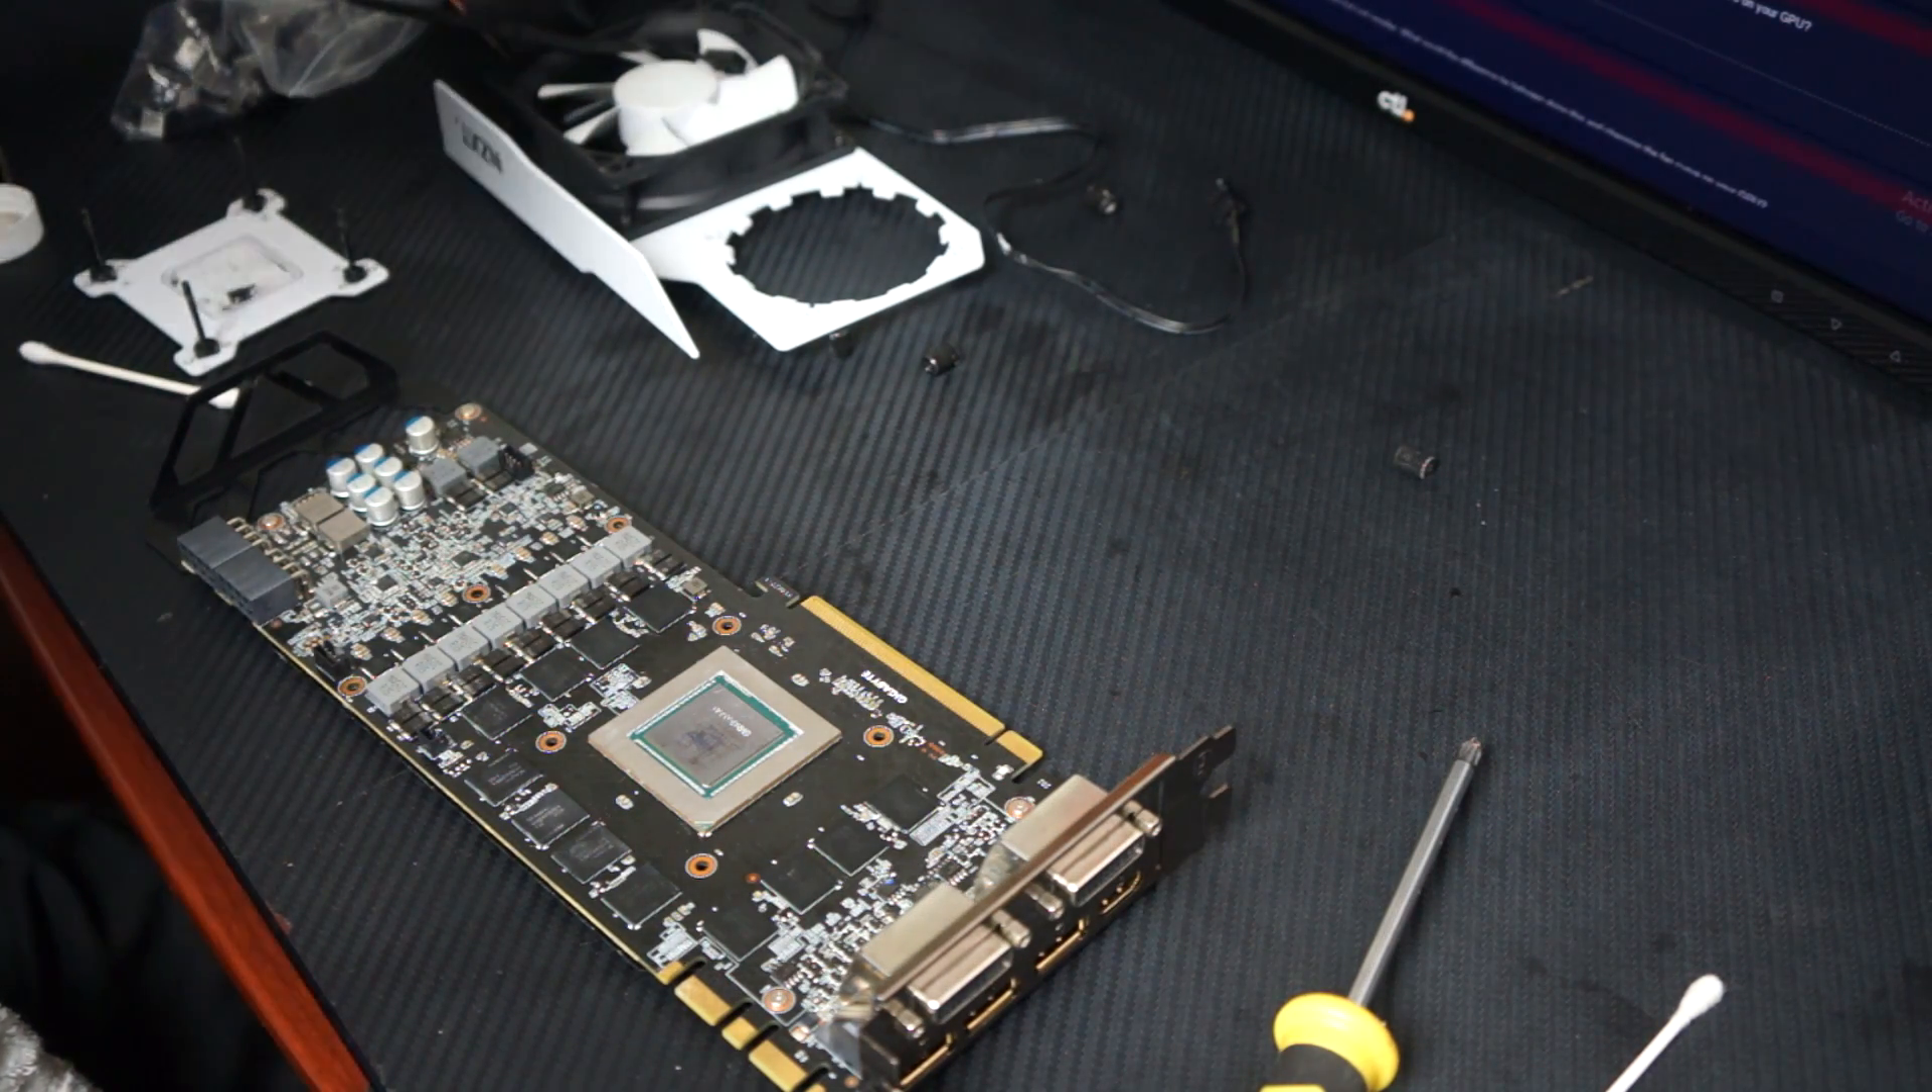So I've already gotten the cooler taken off as you can see.